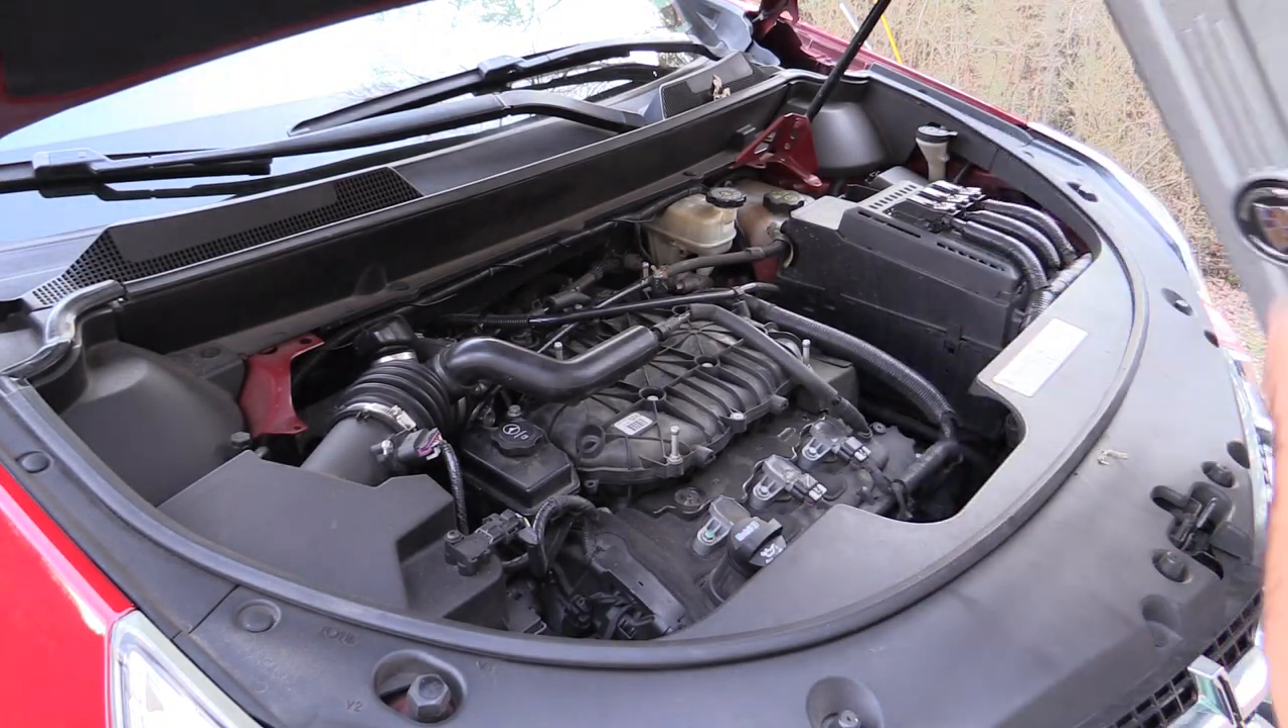Alright the only thing left to do is put the engine cover back on.